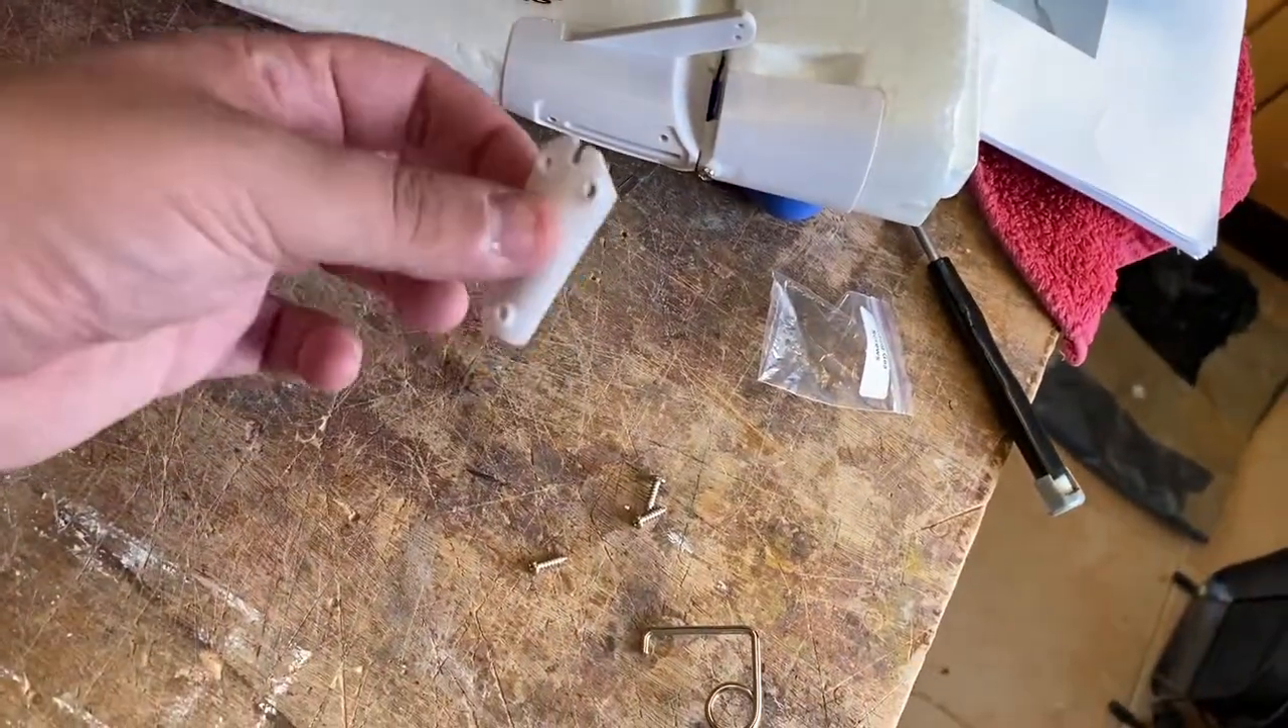So I've removed the little bracket here. With the three screws.